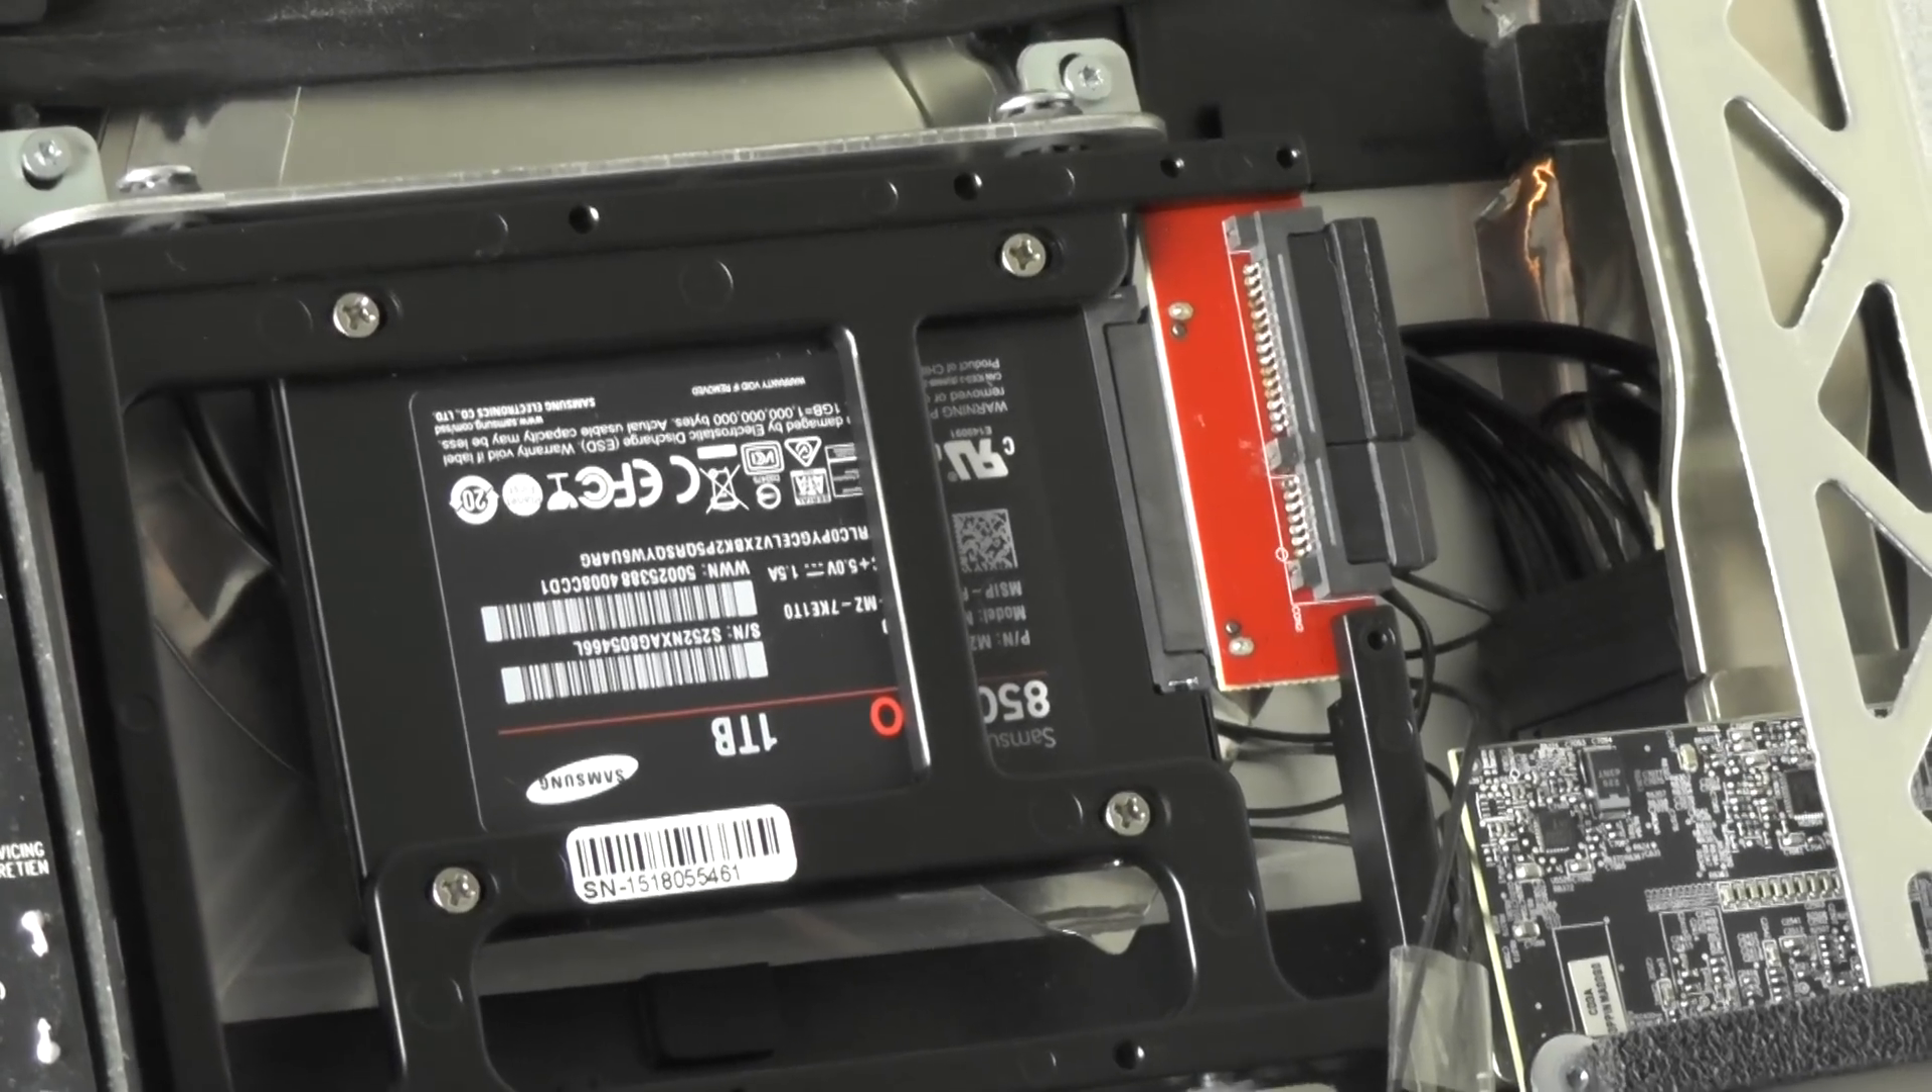We've got the bracket in place, the SSD in place, we've got the OWC adapter on there as well.